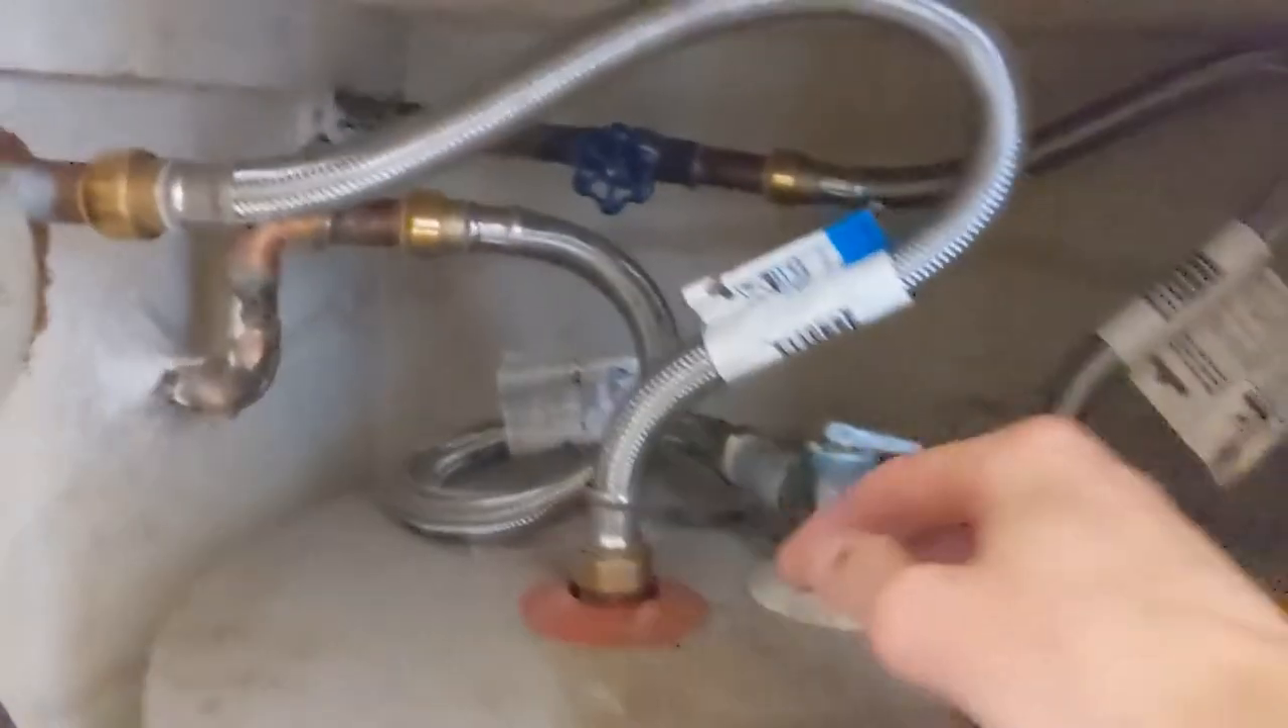All right, we've got the new hoses on. It wasn't too bad.